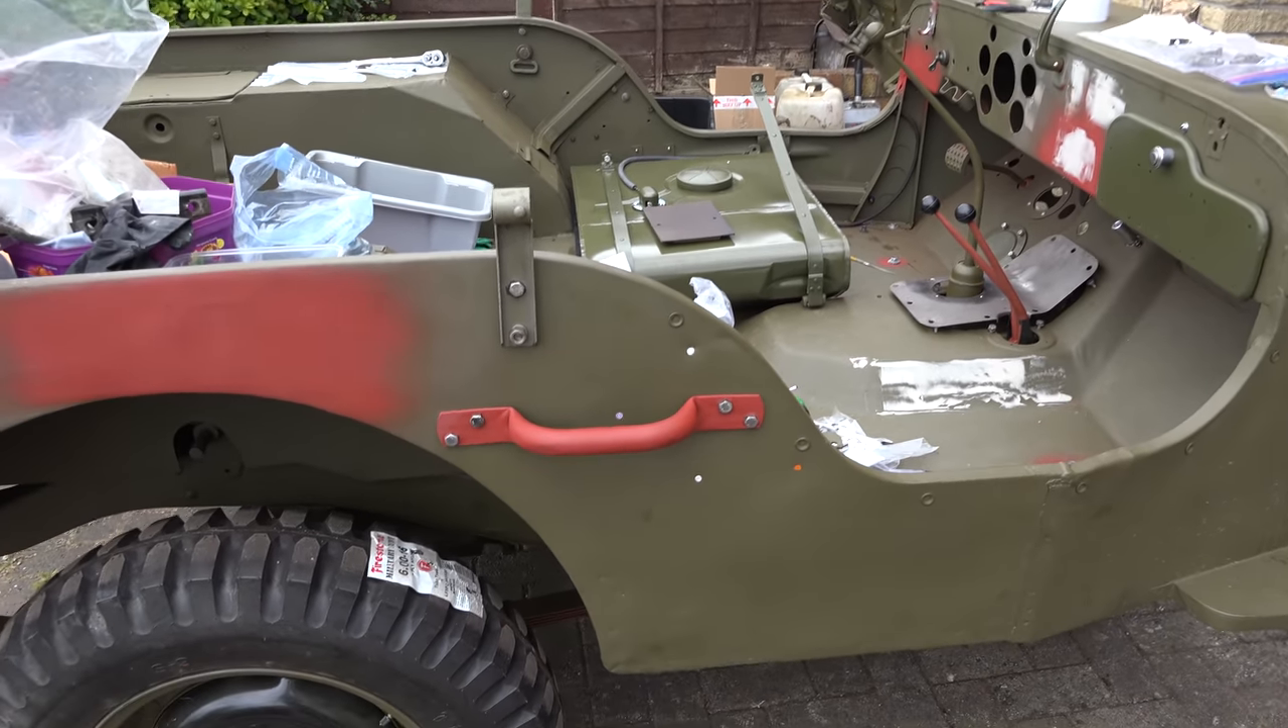We've got handles on as well. All of it's got the correct EC marked bolts for an MB.